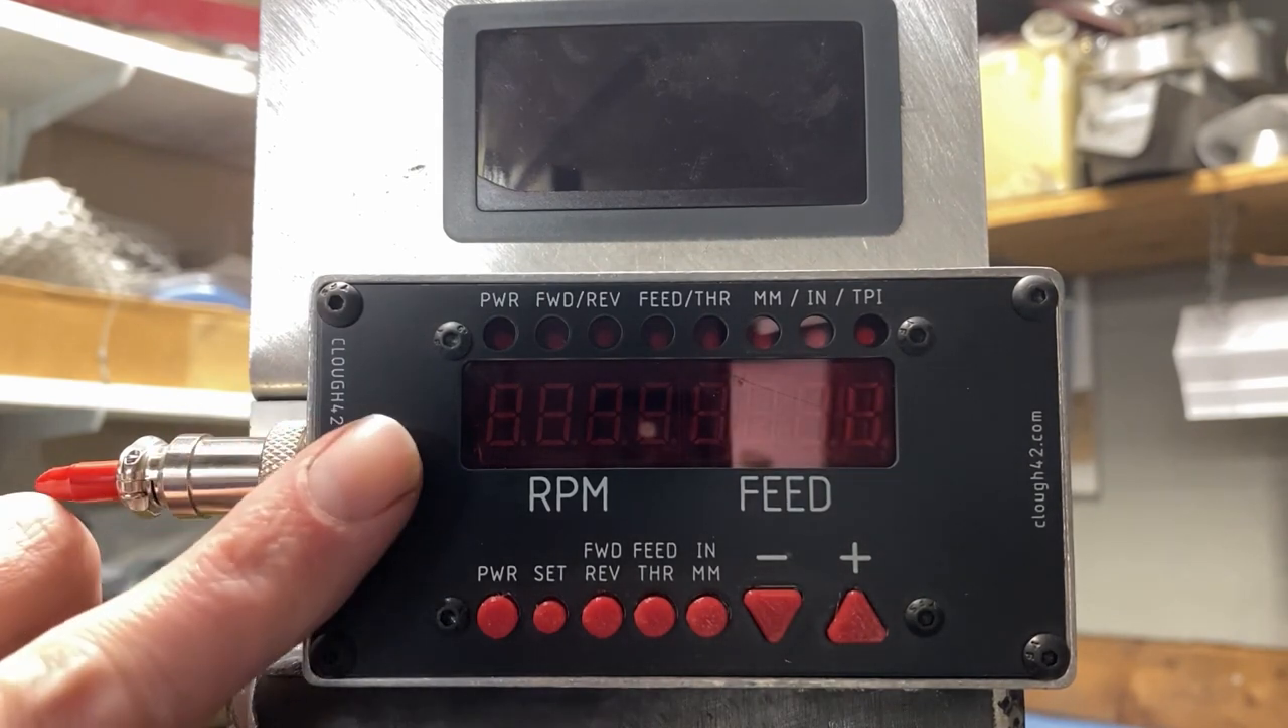So here it is completely installed. I've got the readout for my ELS here and the RPM meter there.